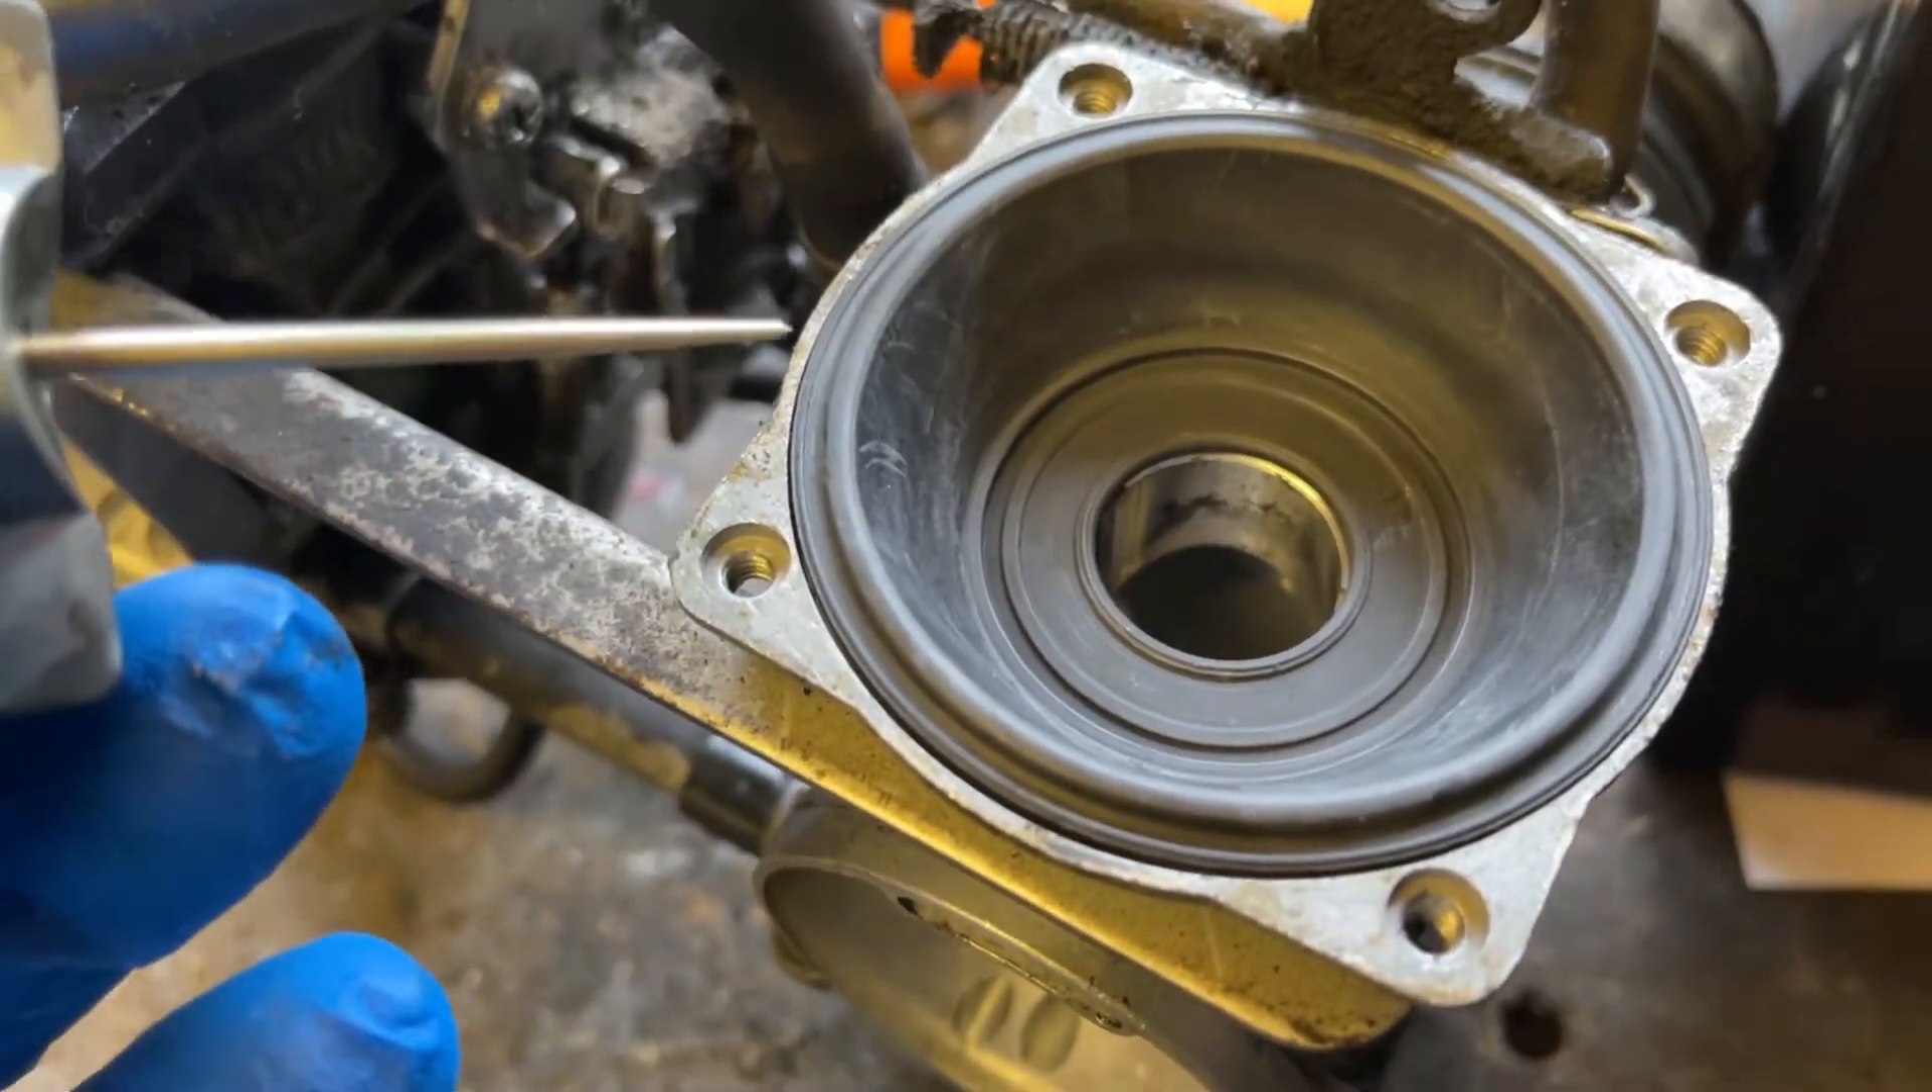What you can see there in the centre of the screen is a new replacement part from Wemoto, and you can see straight away that the extreme outer edge sits very well within the groove.